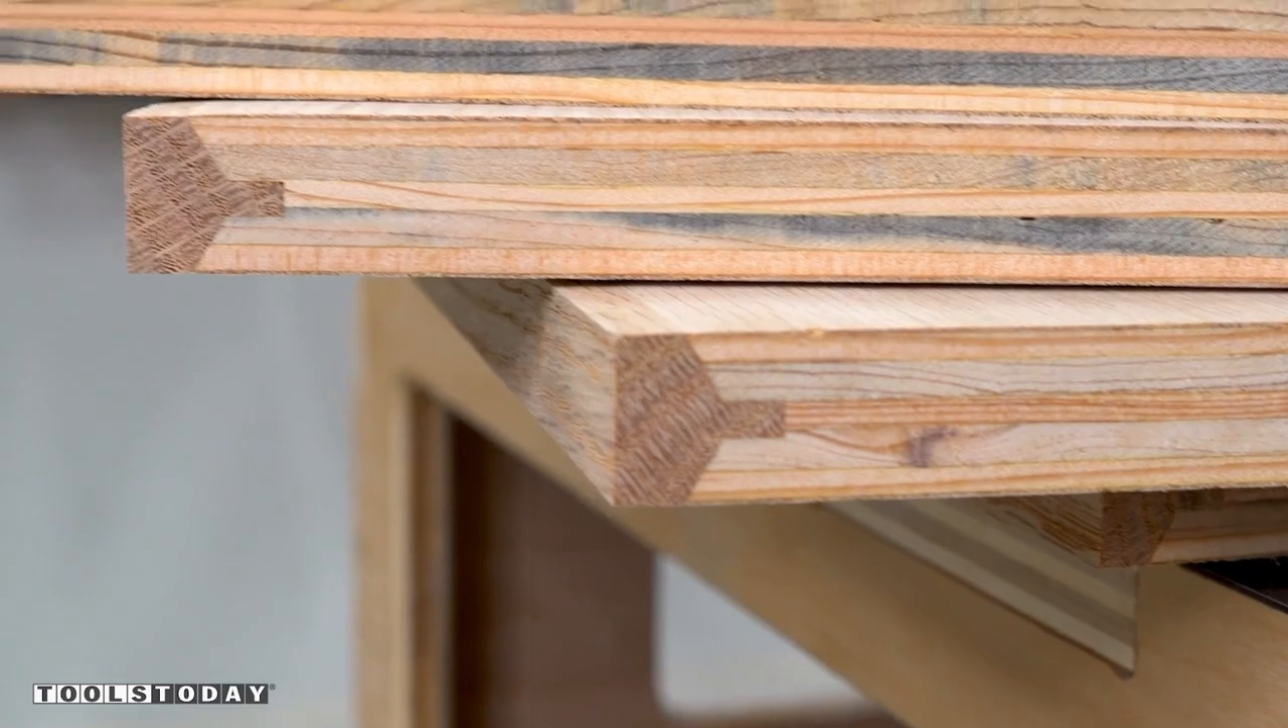I did some sanding to finish things off and we have our pieces nicely edge banded and looking great on all of the high wear areas of this cabinet.